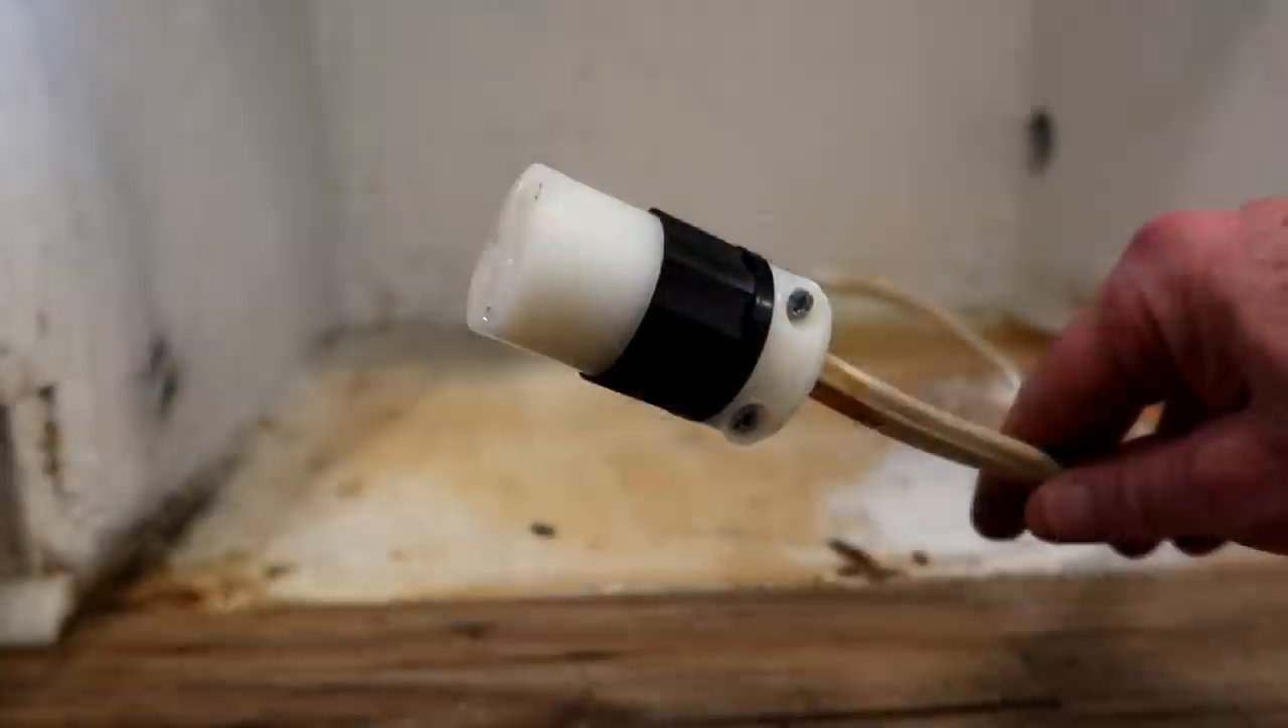So I got the plug put on the wire here.